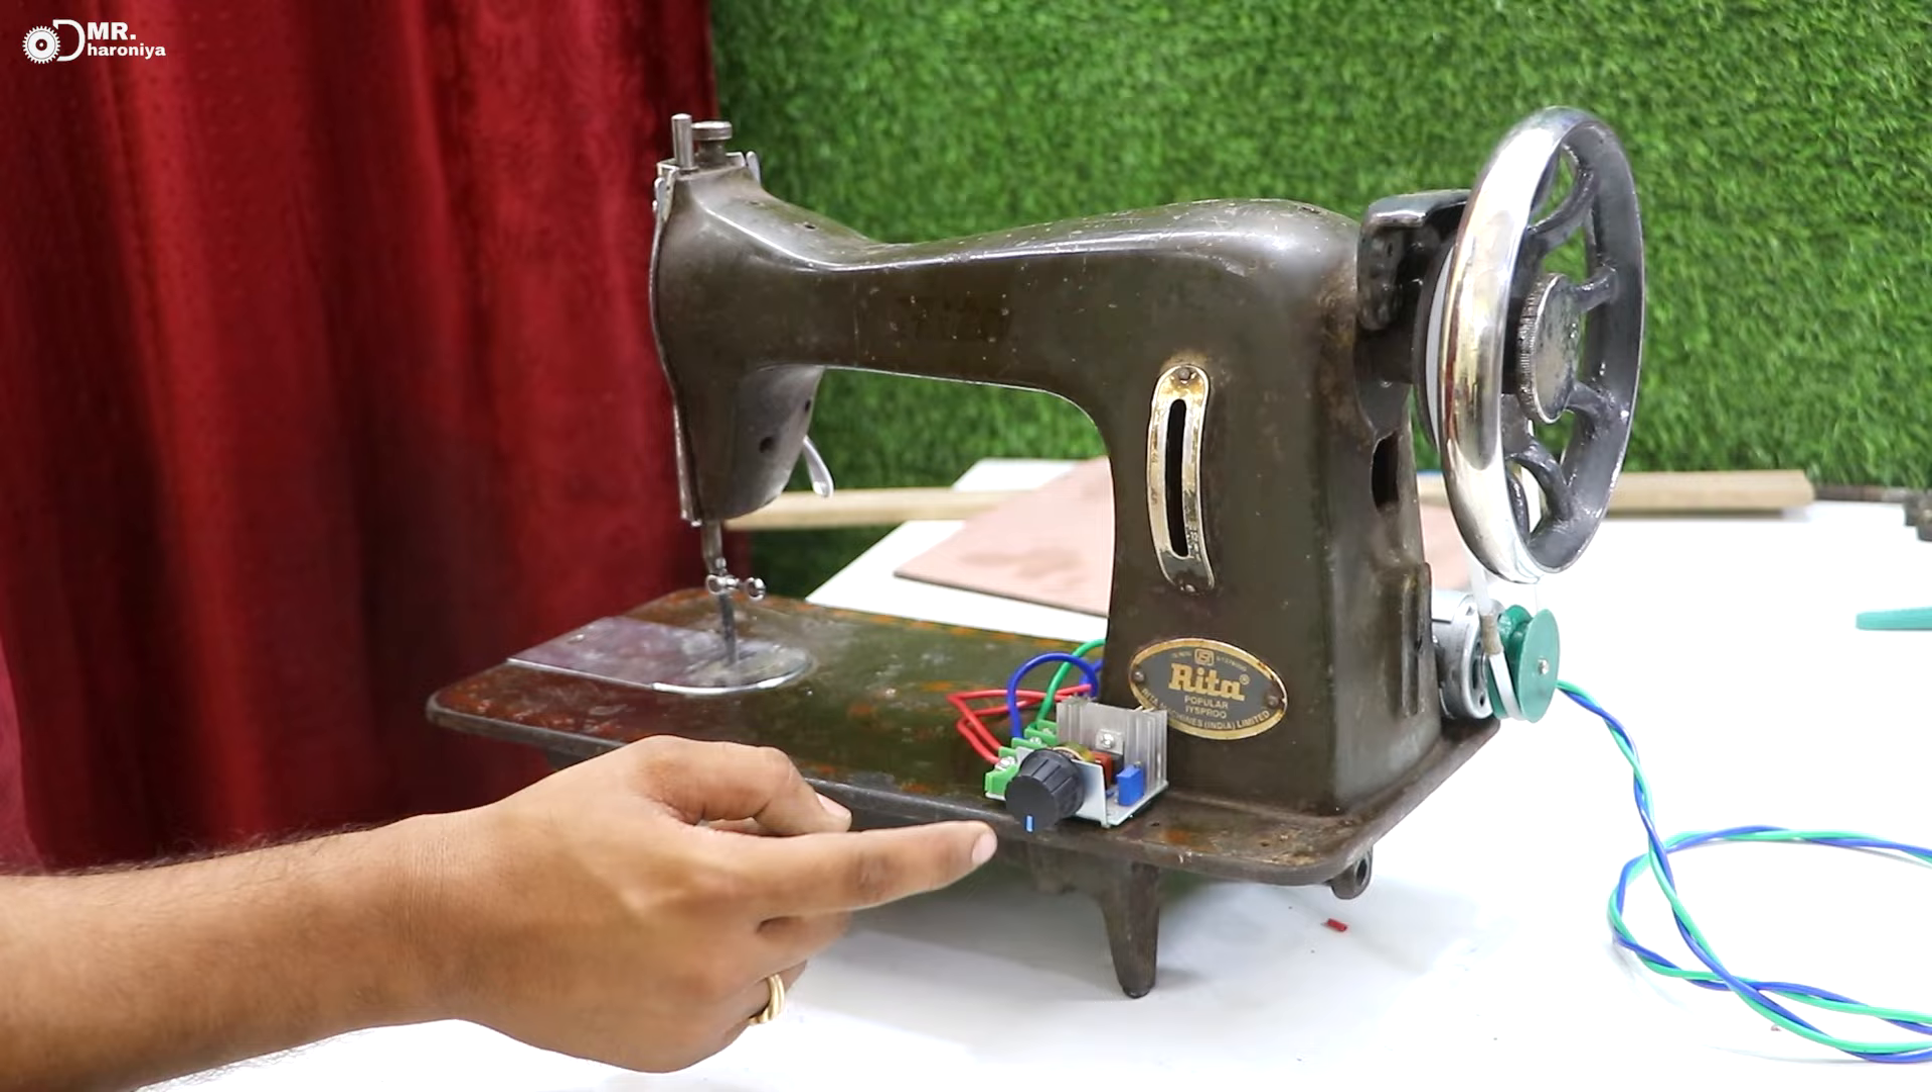तो यहां पर मैंने speed control लगा दिया है।